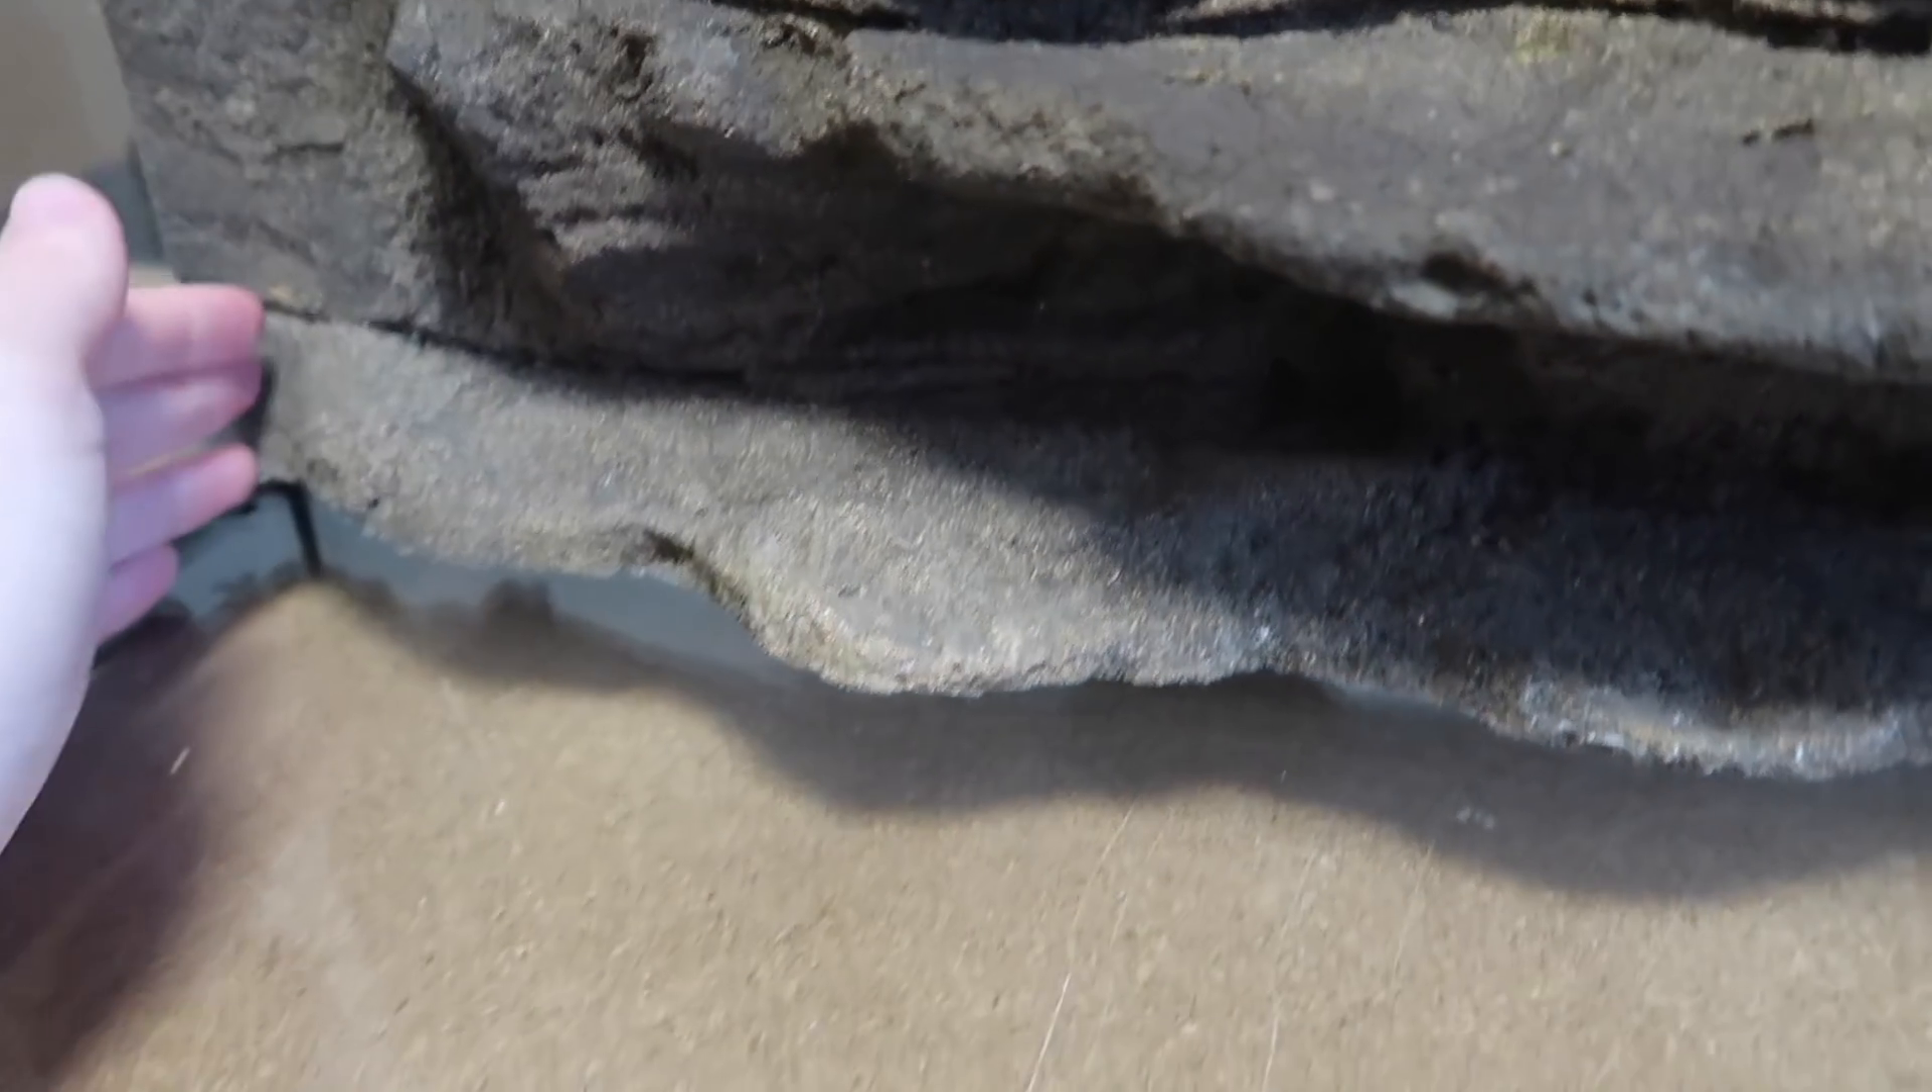So the background is now installed and you may notice that there is a slight gap at the bottom of this. This is just because the tank and the background are slightly different dimensions.